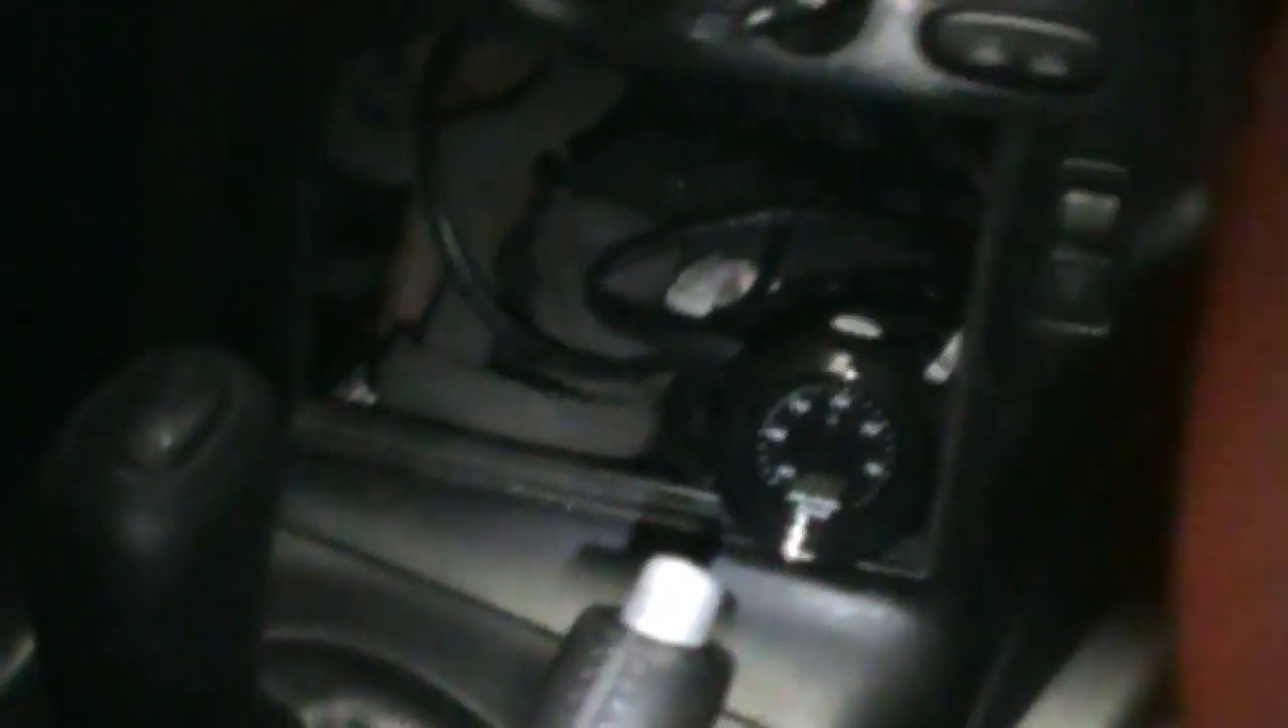I just got the gauge sitting right there for now.